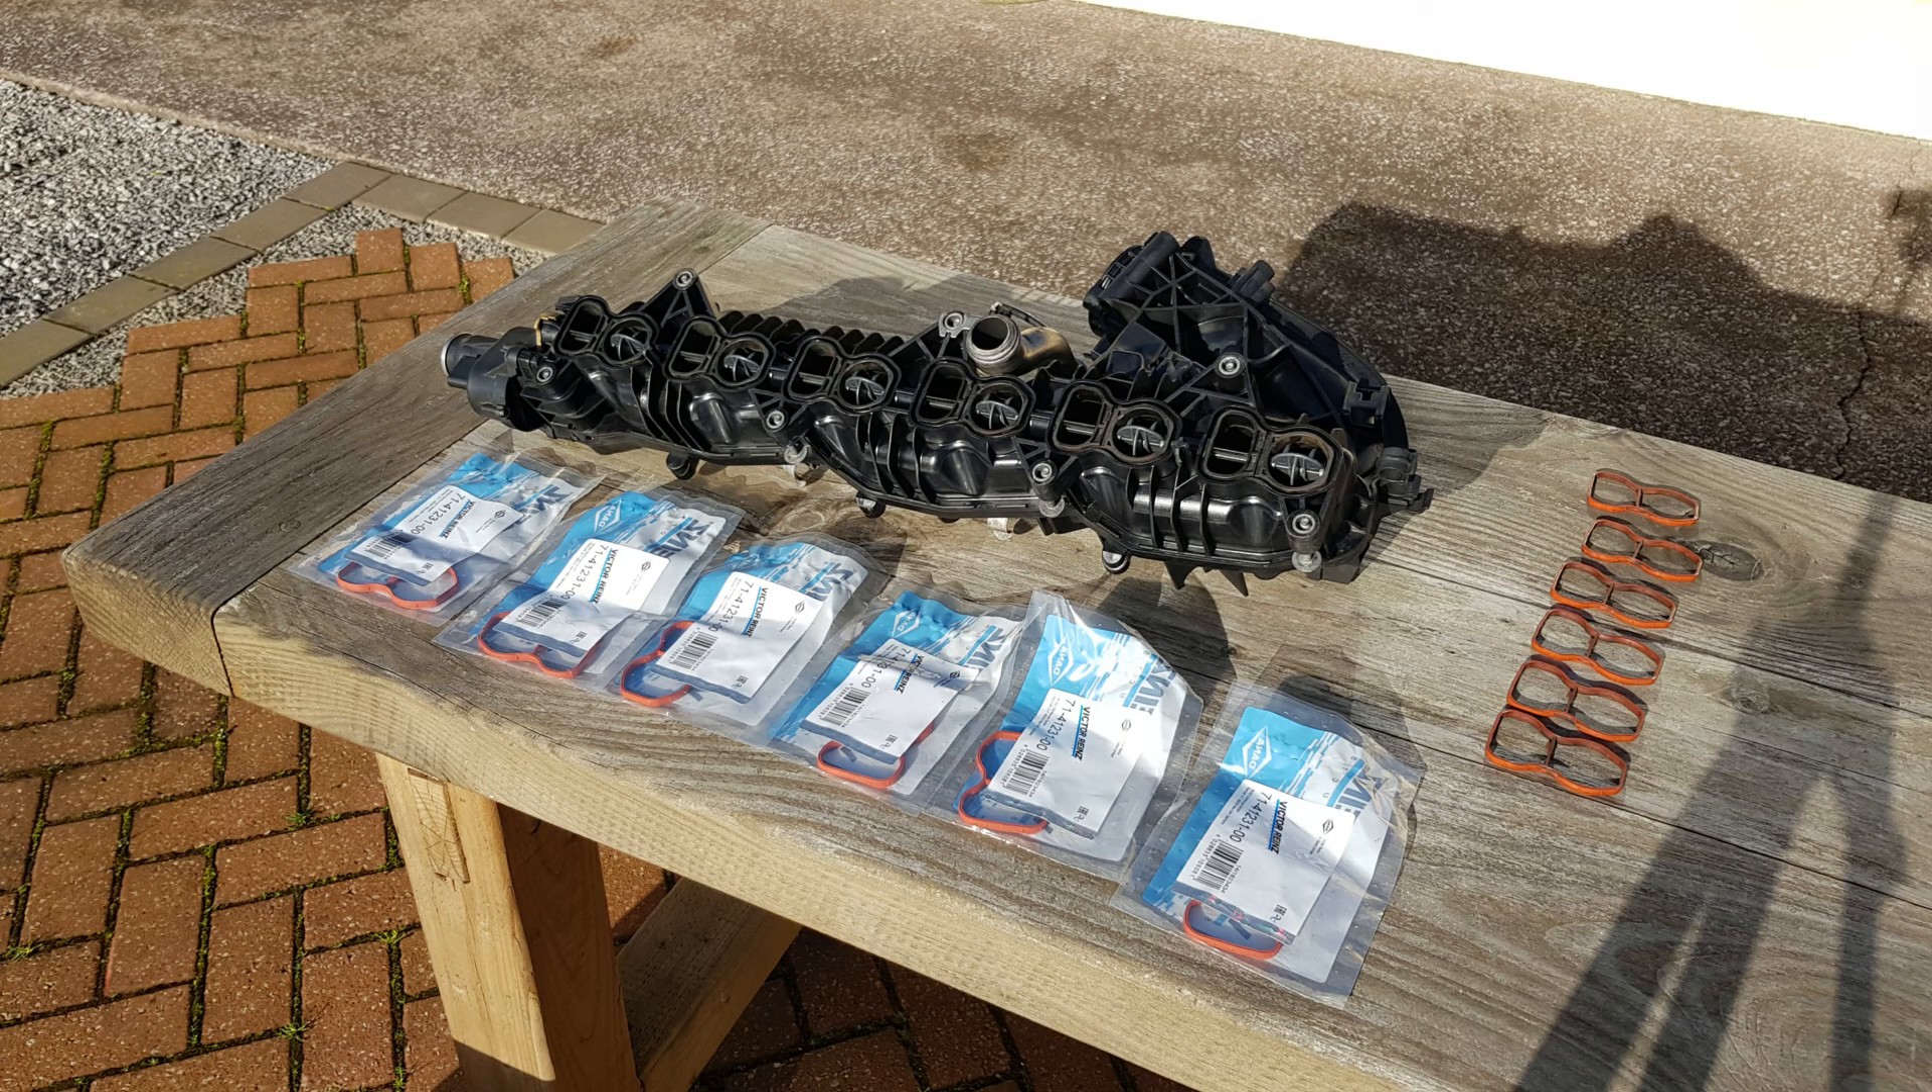I've assembled most of the intake. I just need to put some new gaskets on and this bad boy is ready to go back on the car.